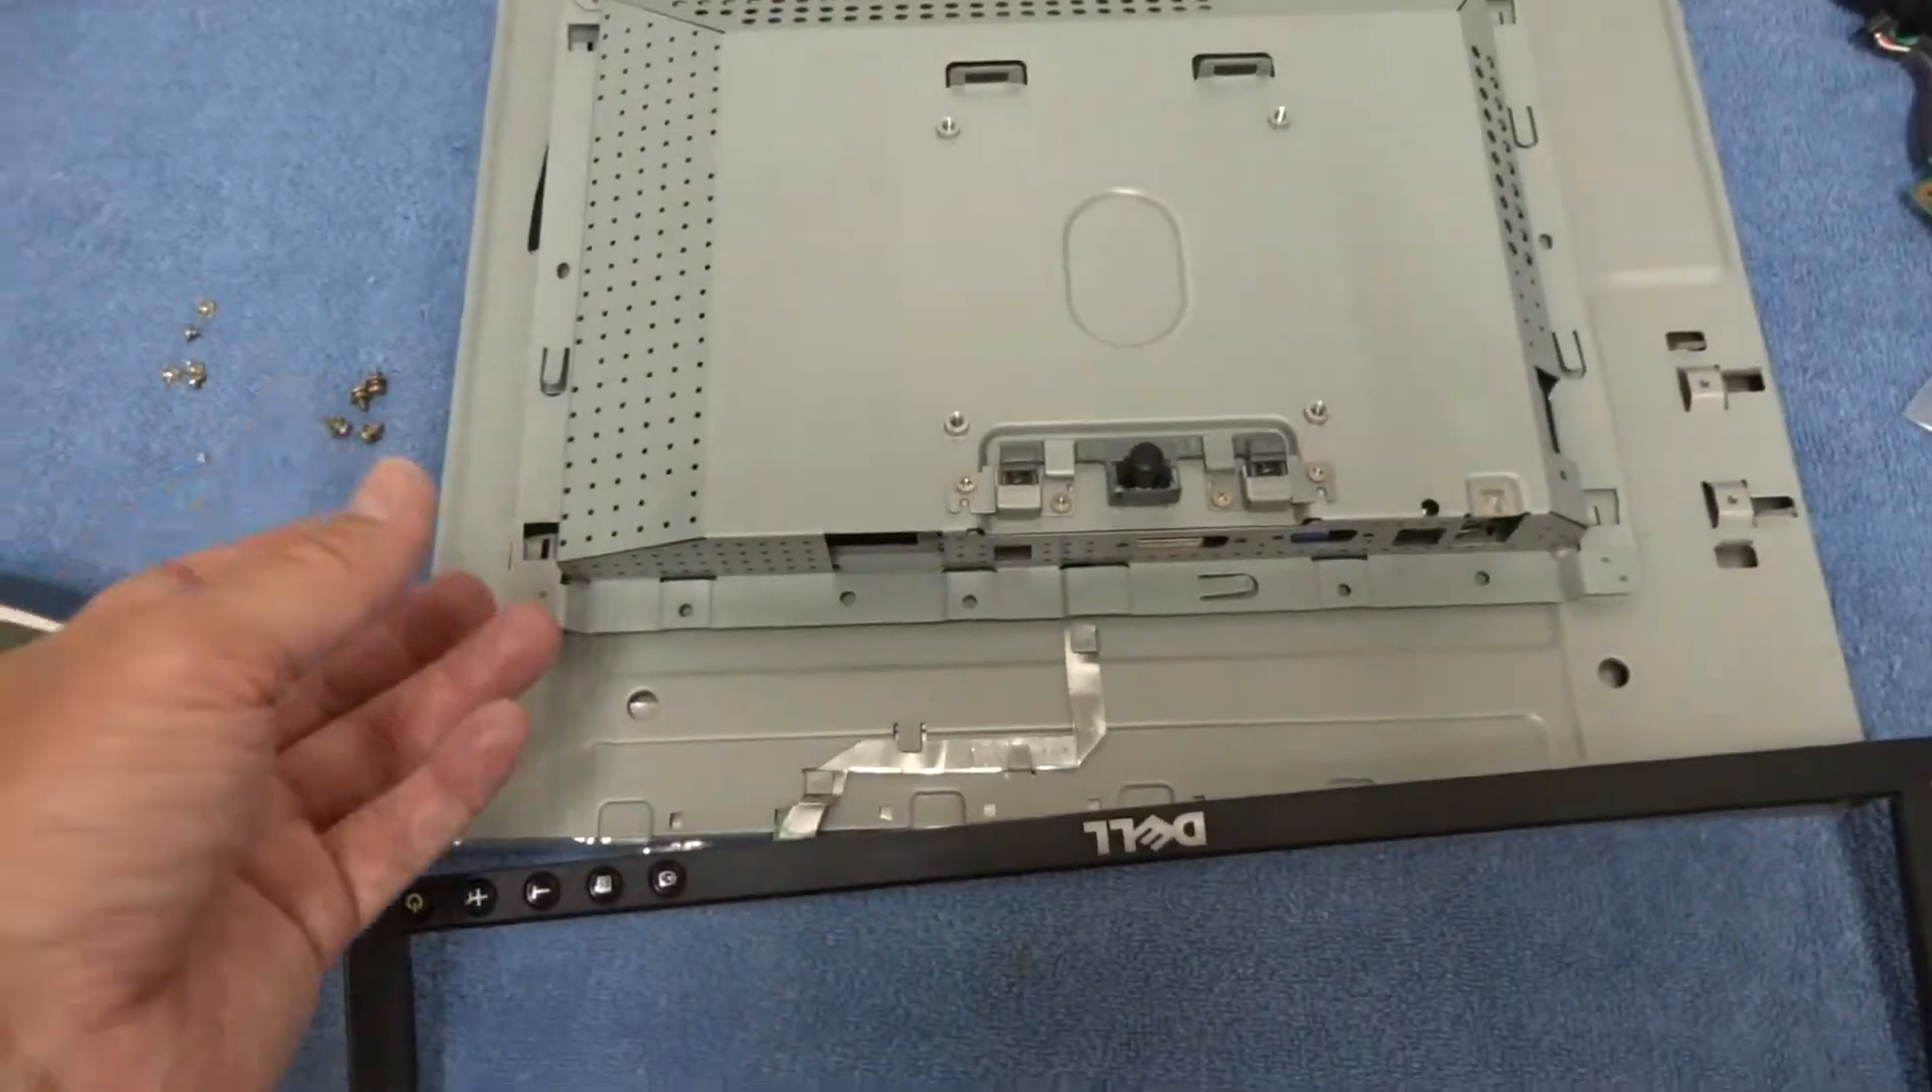Well here's what the monitor looks like with the case apart.